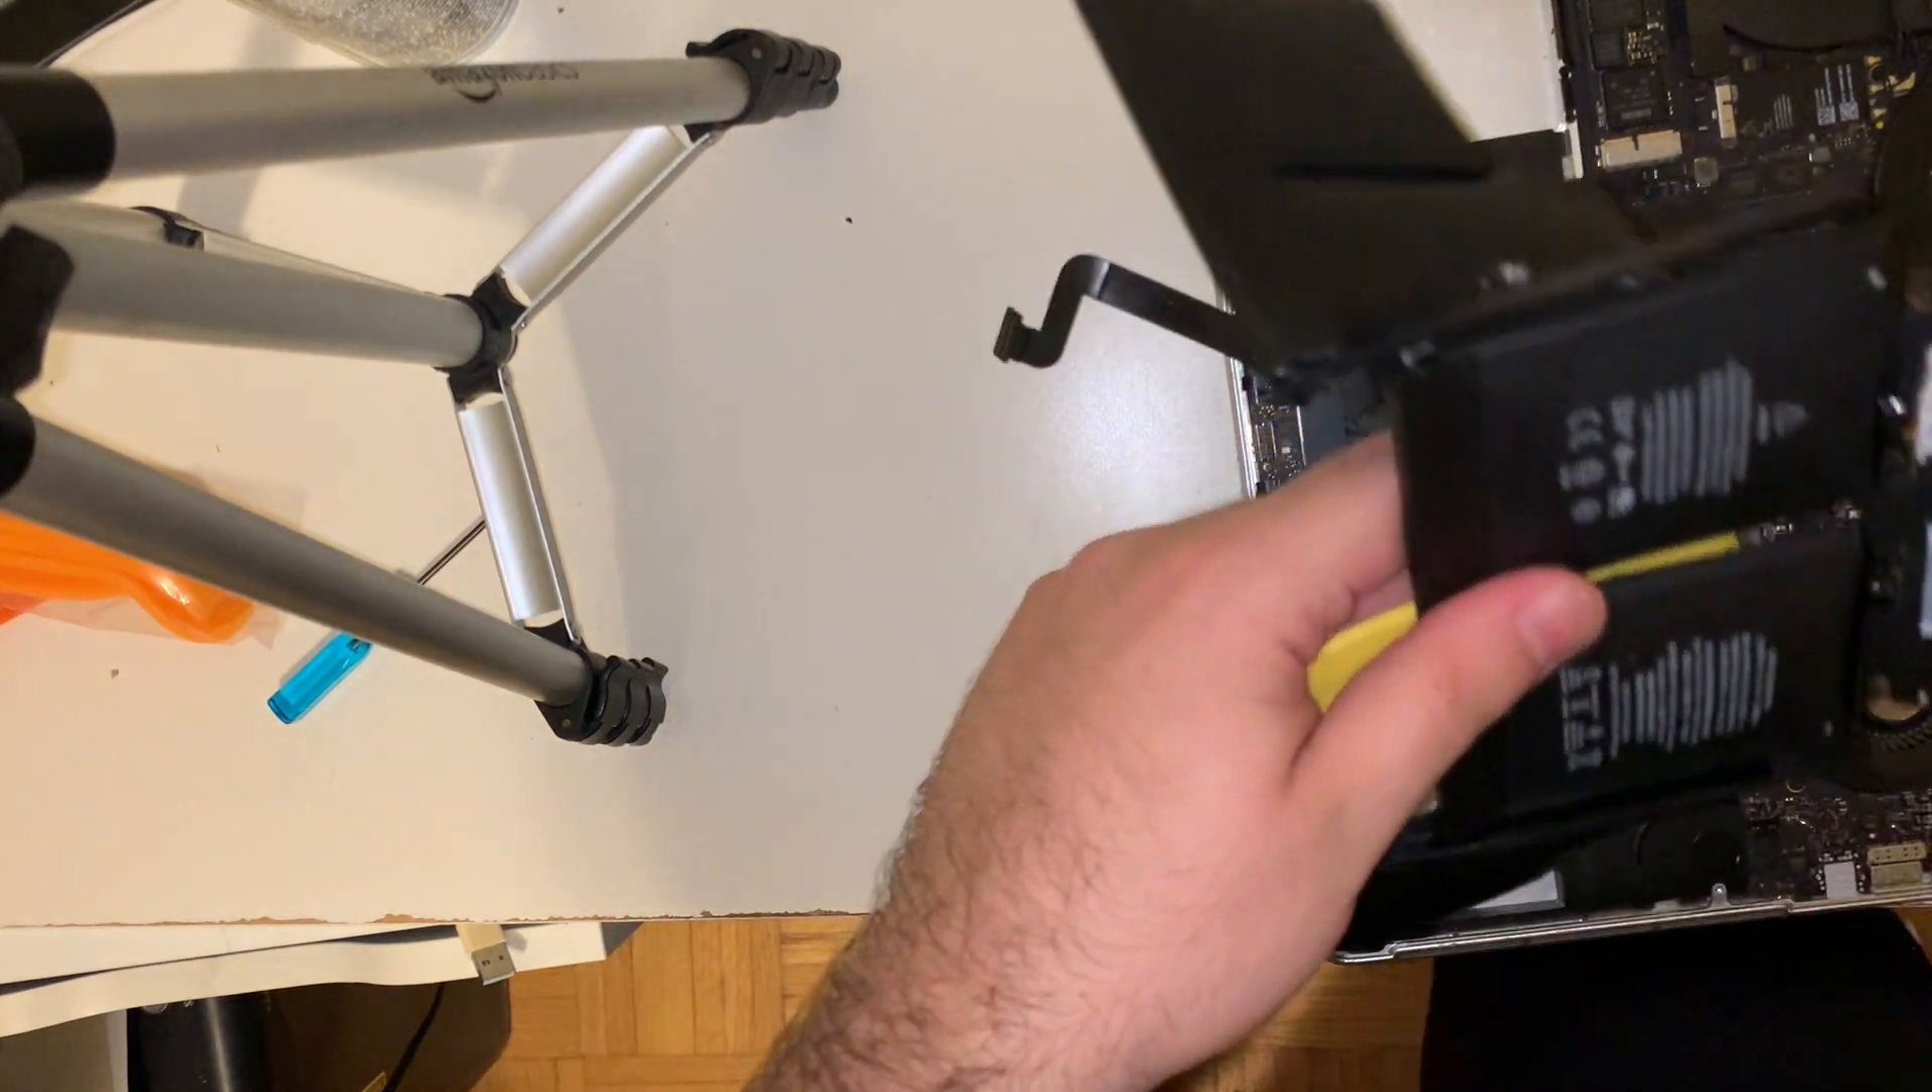After approximately 40 minutes of scraping I was able to remove the battery.